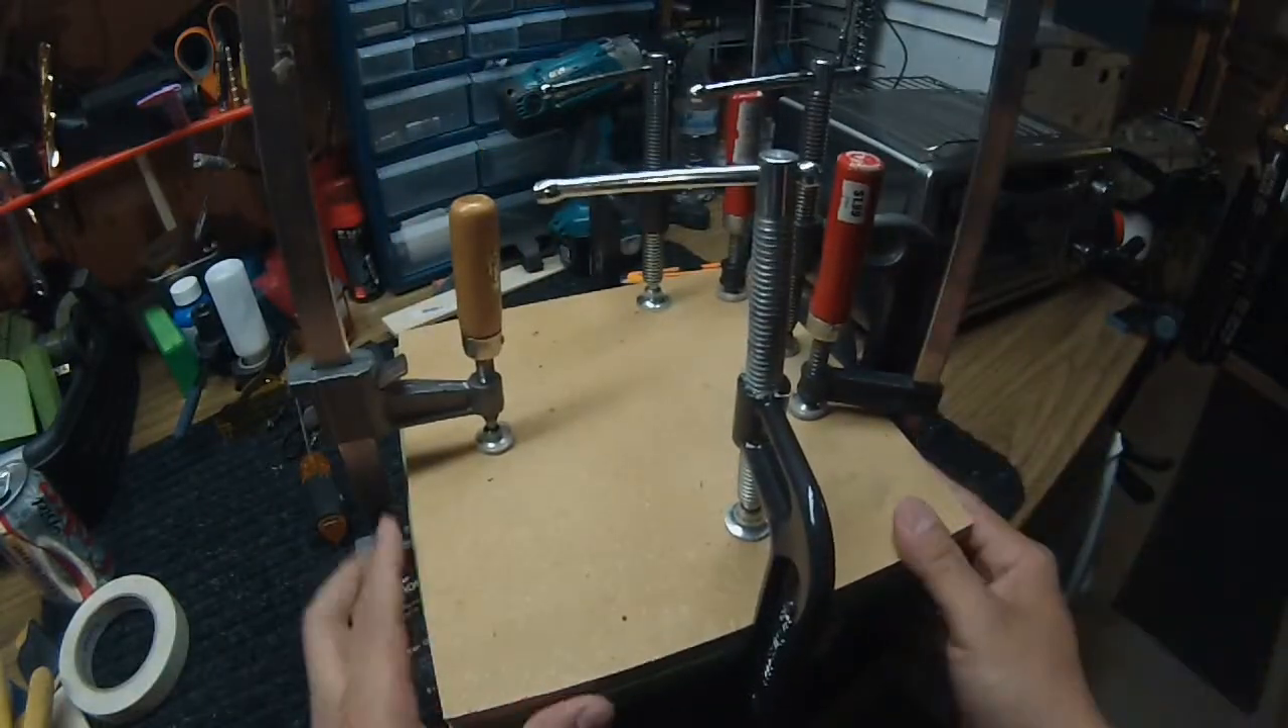Okay, so what we have is our clamps in place right now.